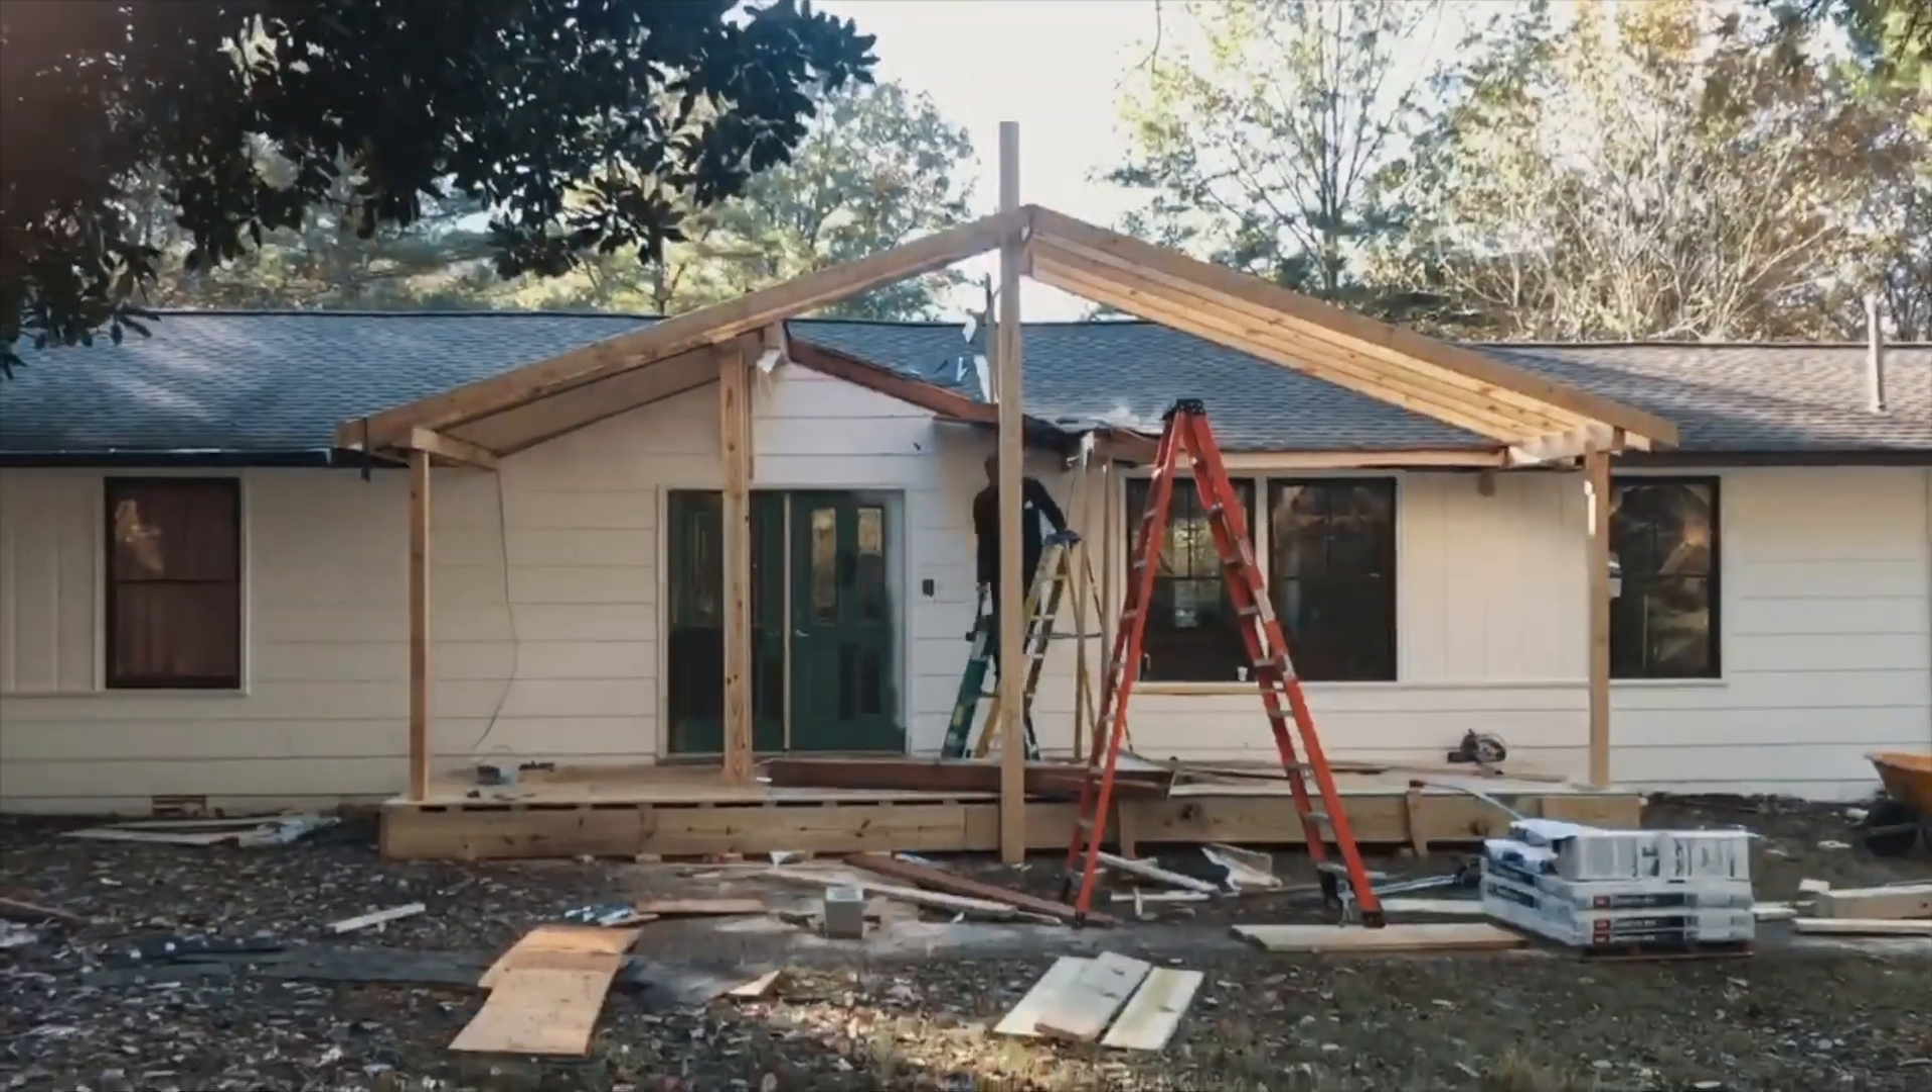Once I got the porch foundation built, I moved on to the roof structure and my buddy Adam helped me hold these rafters as I screwed them in place. All right, we're making progress.